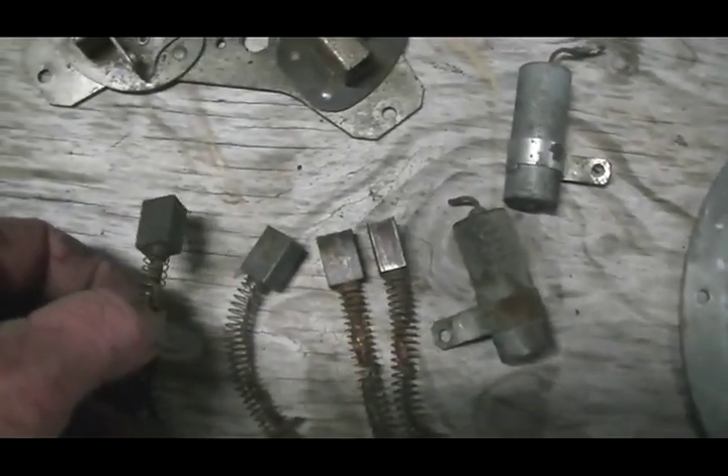I have managed to get all the brushes out in one piece.